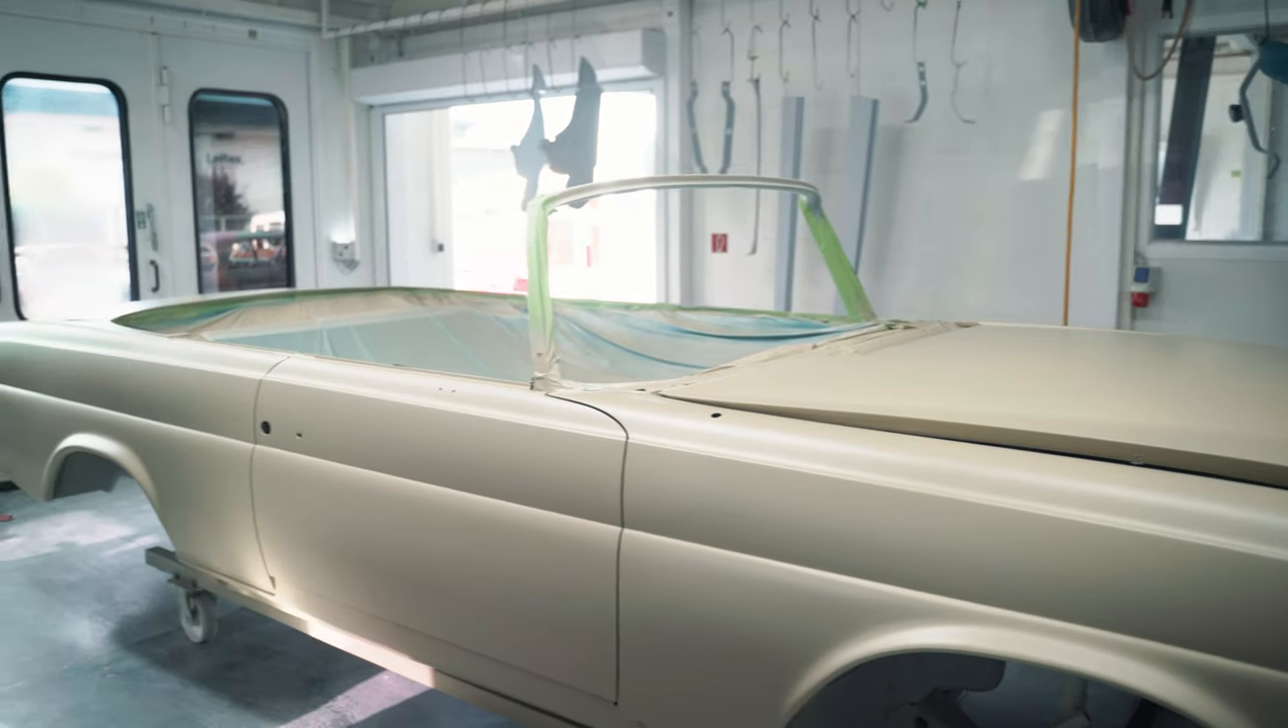Man sieht, die Türen sind zusammengebaut, die Kotflügel sind montiert.